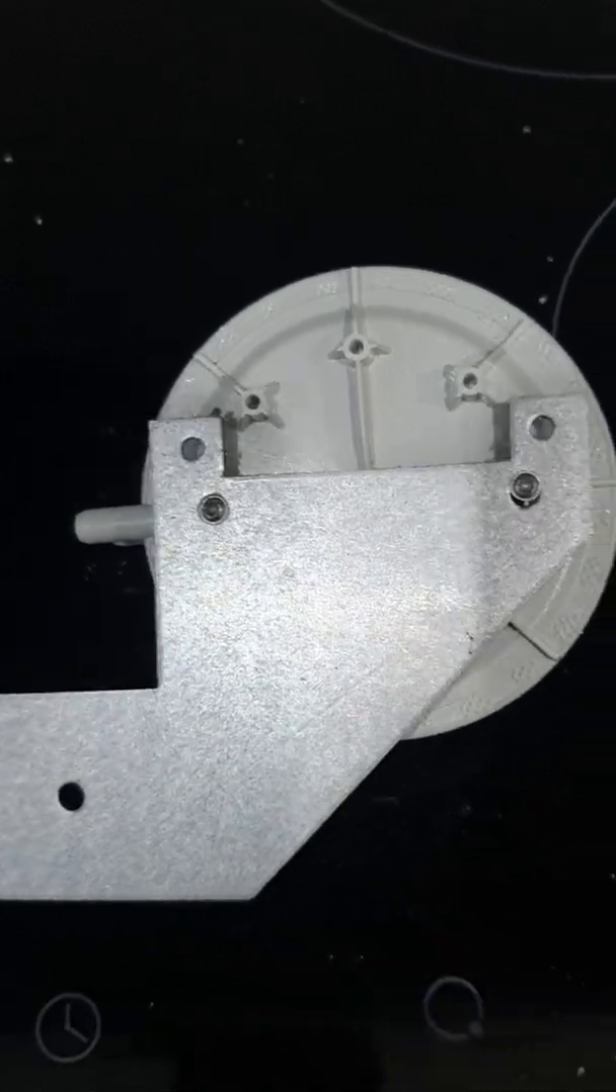The two smaller screws are back screwed in and holding the new air pressure switch or the APS onto the bracket.